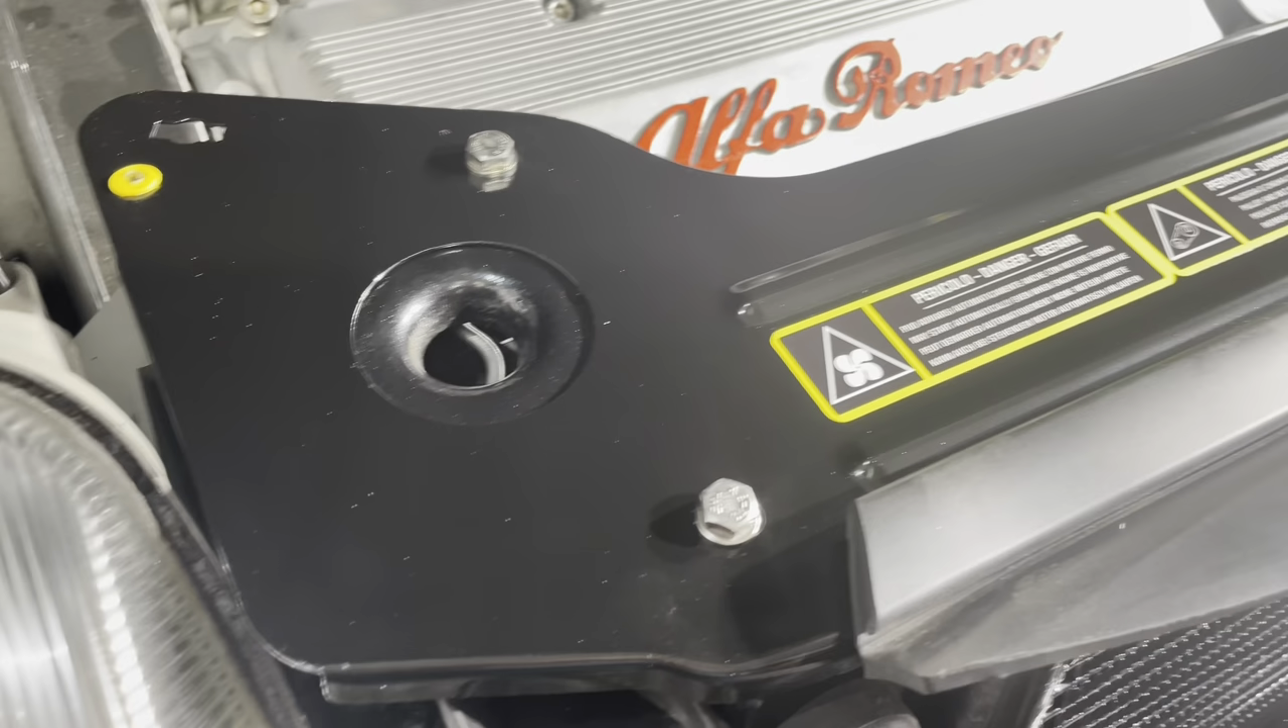On goes the freshly repainted slam panel, complete with all new stickers, and once again, stainless steel hardware.